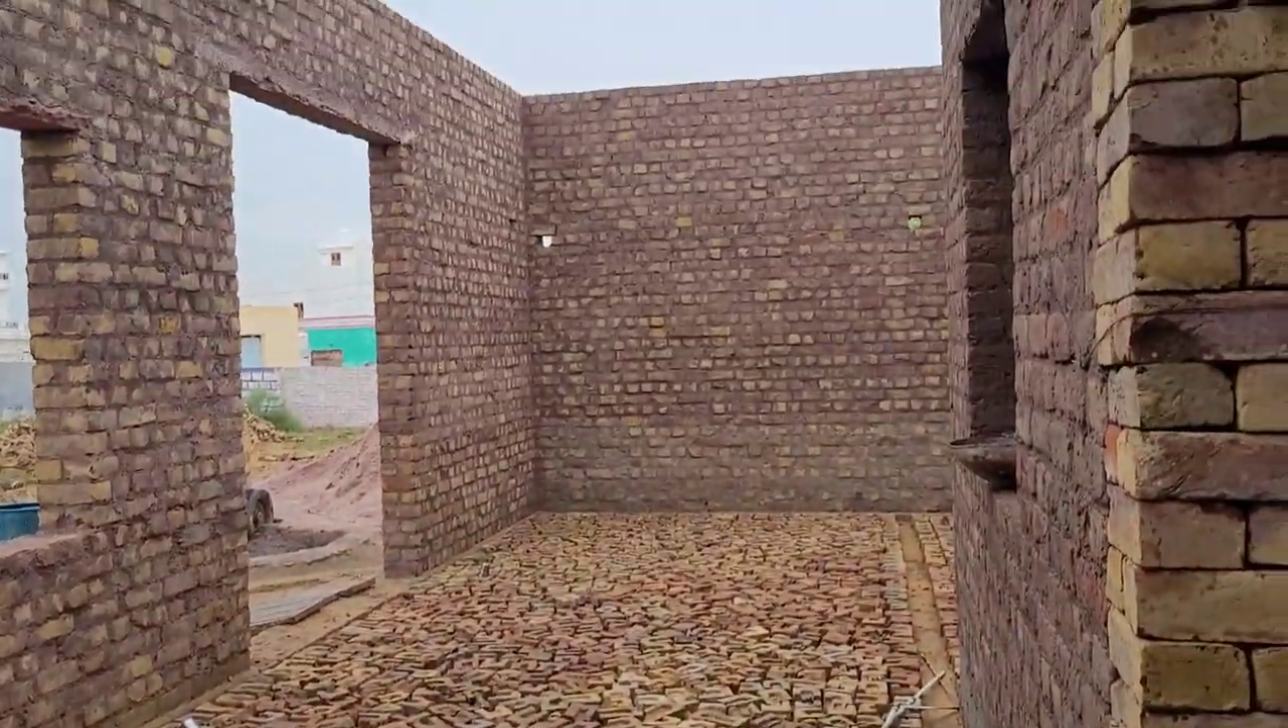रुम्स में फर्स लग गया है पुरी इंटे बिचा दी गई है।